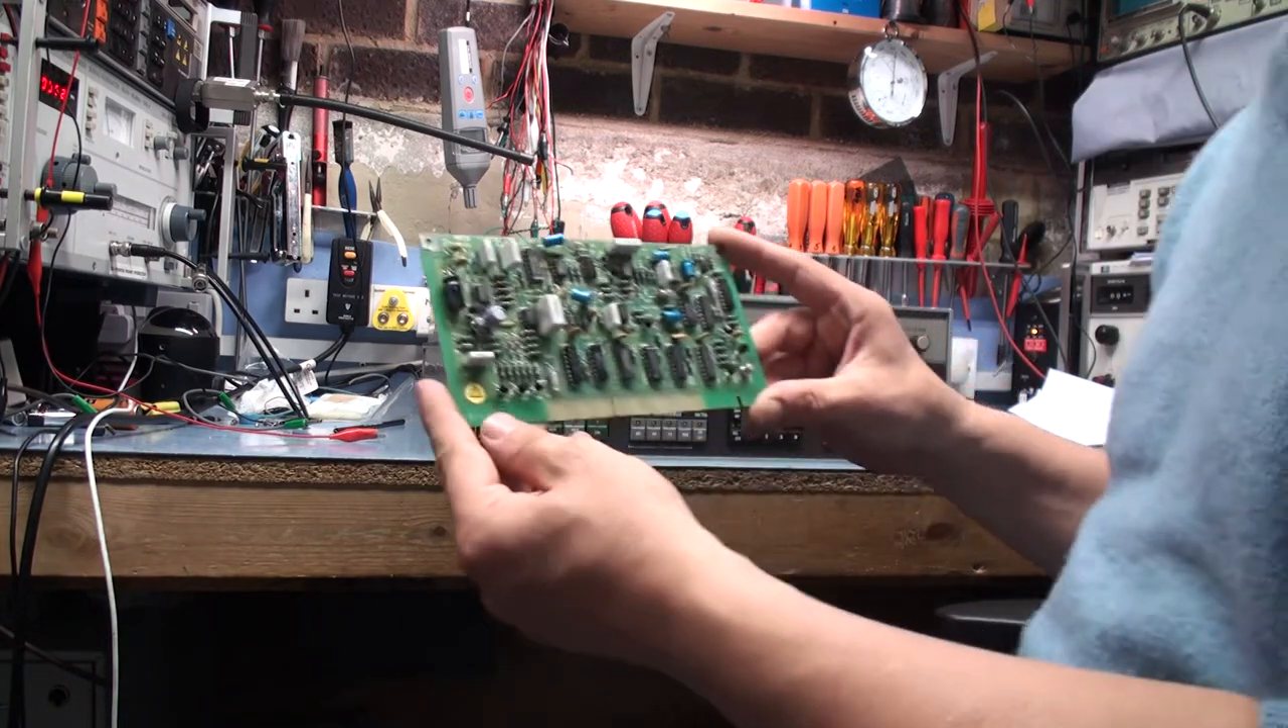That's the voltmeter board so i've removed that.